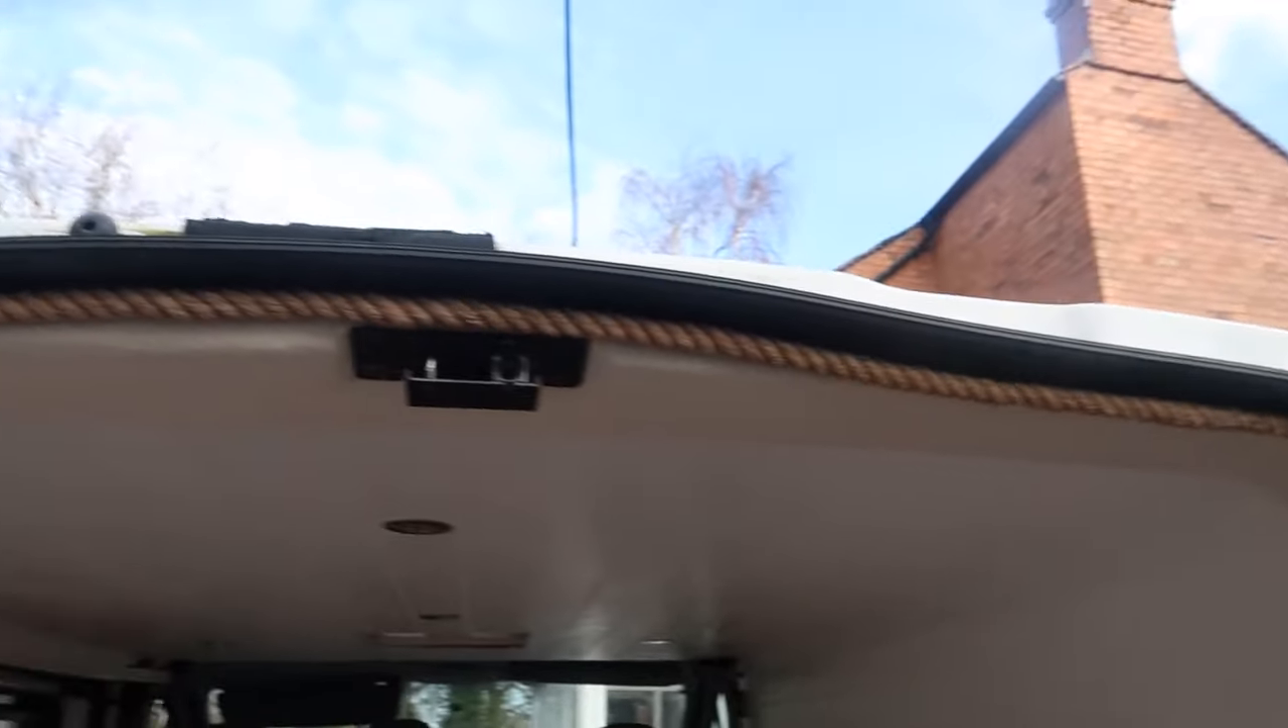So we've got this rope trim fixed in place which is making that edge nice and neat.